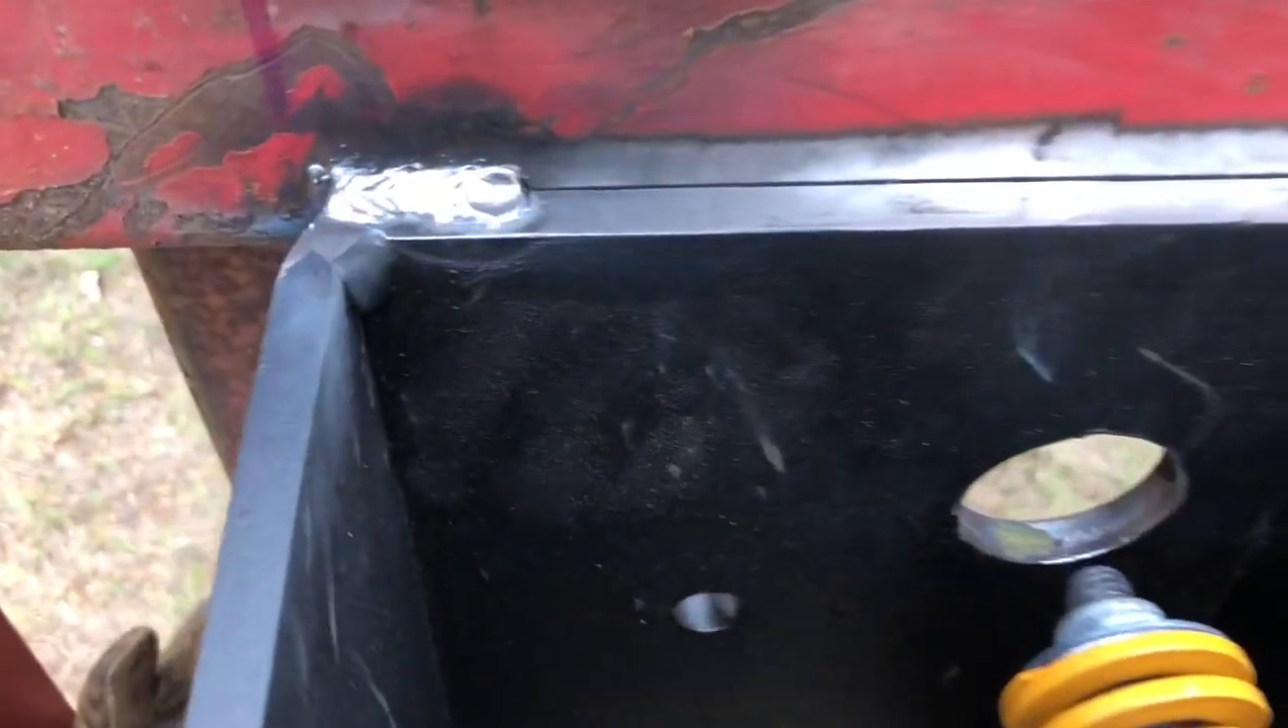I got the quick attach attachment plates tacked on my son will be home here in just a little bit we'll let him weld it on up for us.